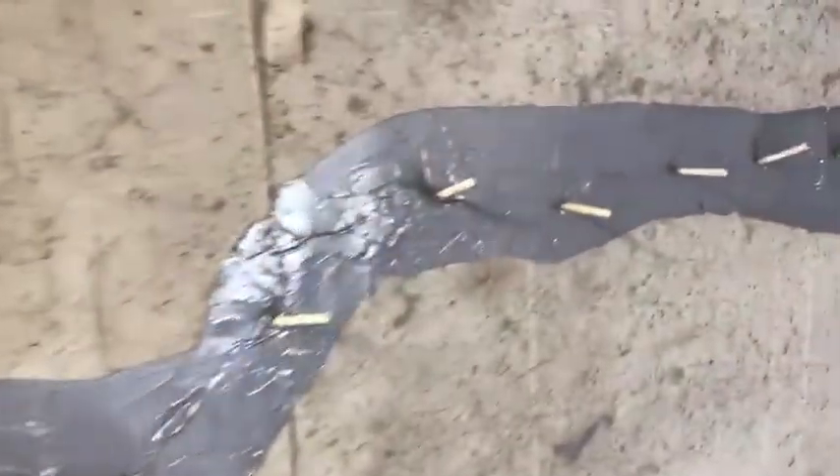As you can see here yesterday, we got all the ports embedded in the cracks in the foundation wall here inside the garage.